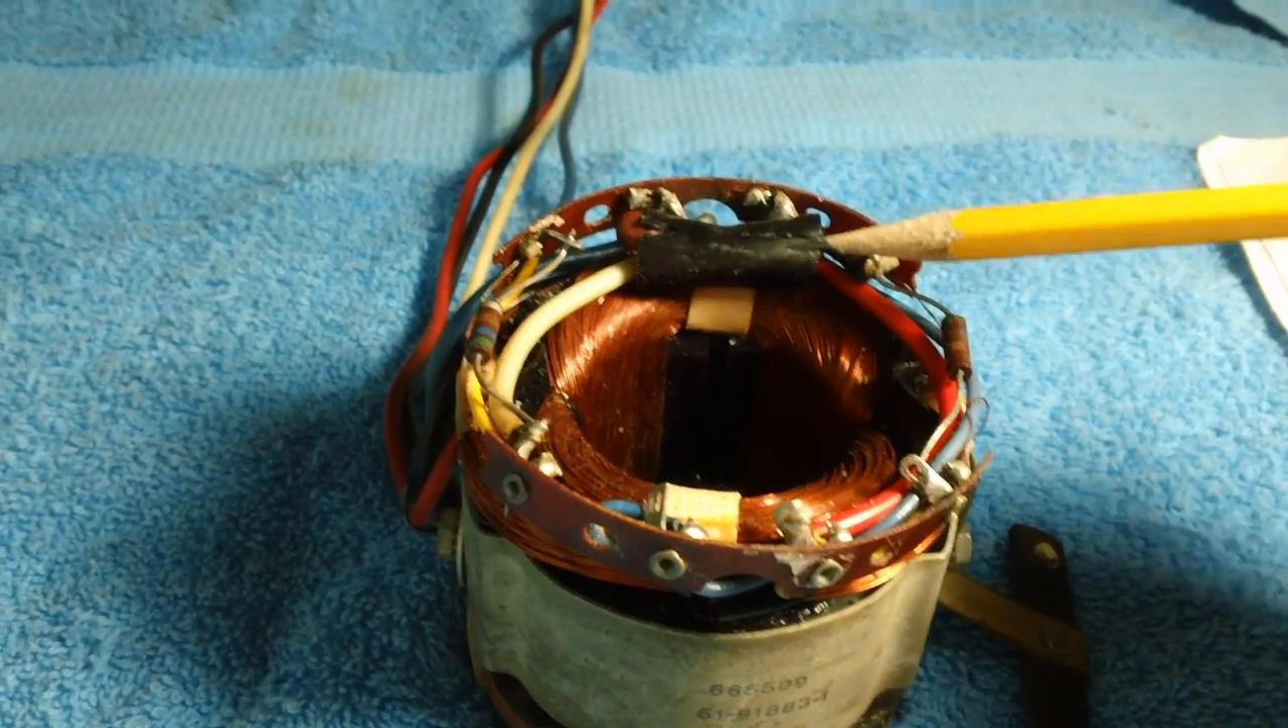Well, the old yoke is out of the TV.